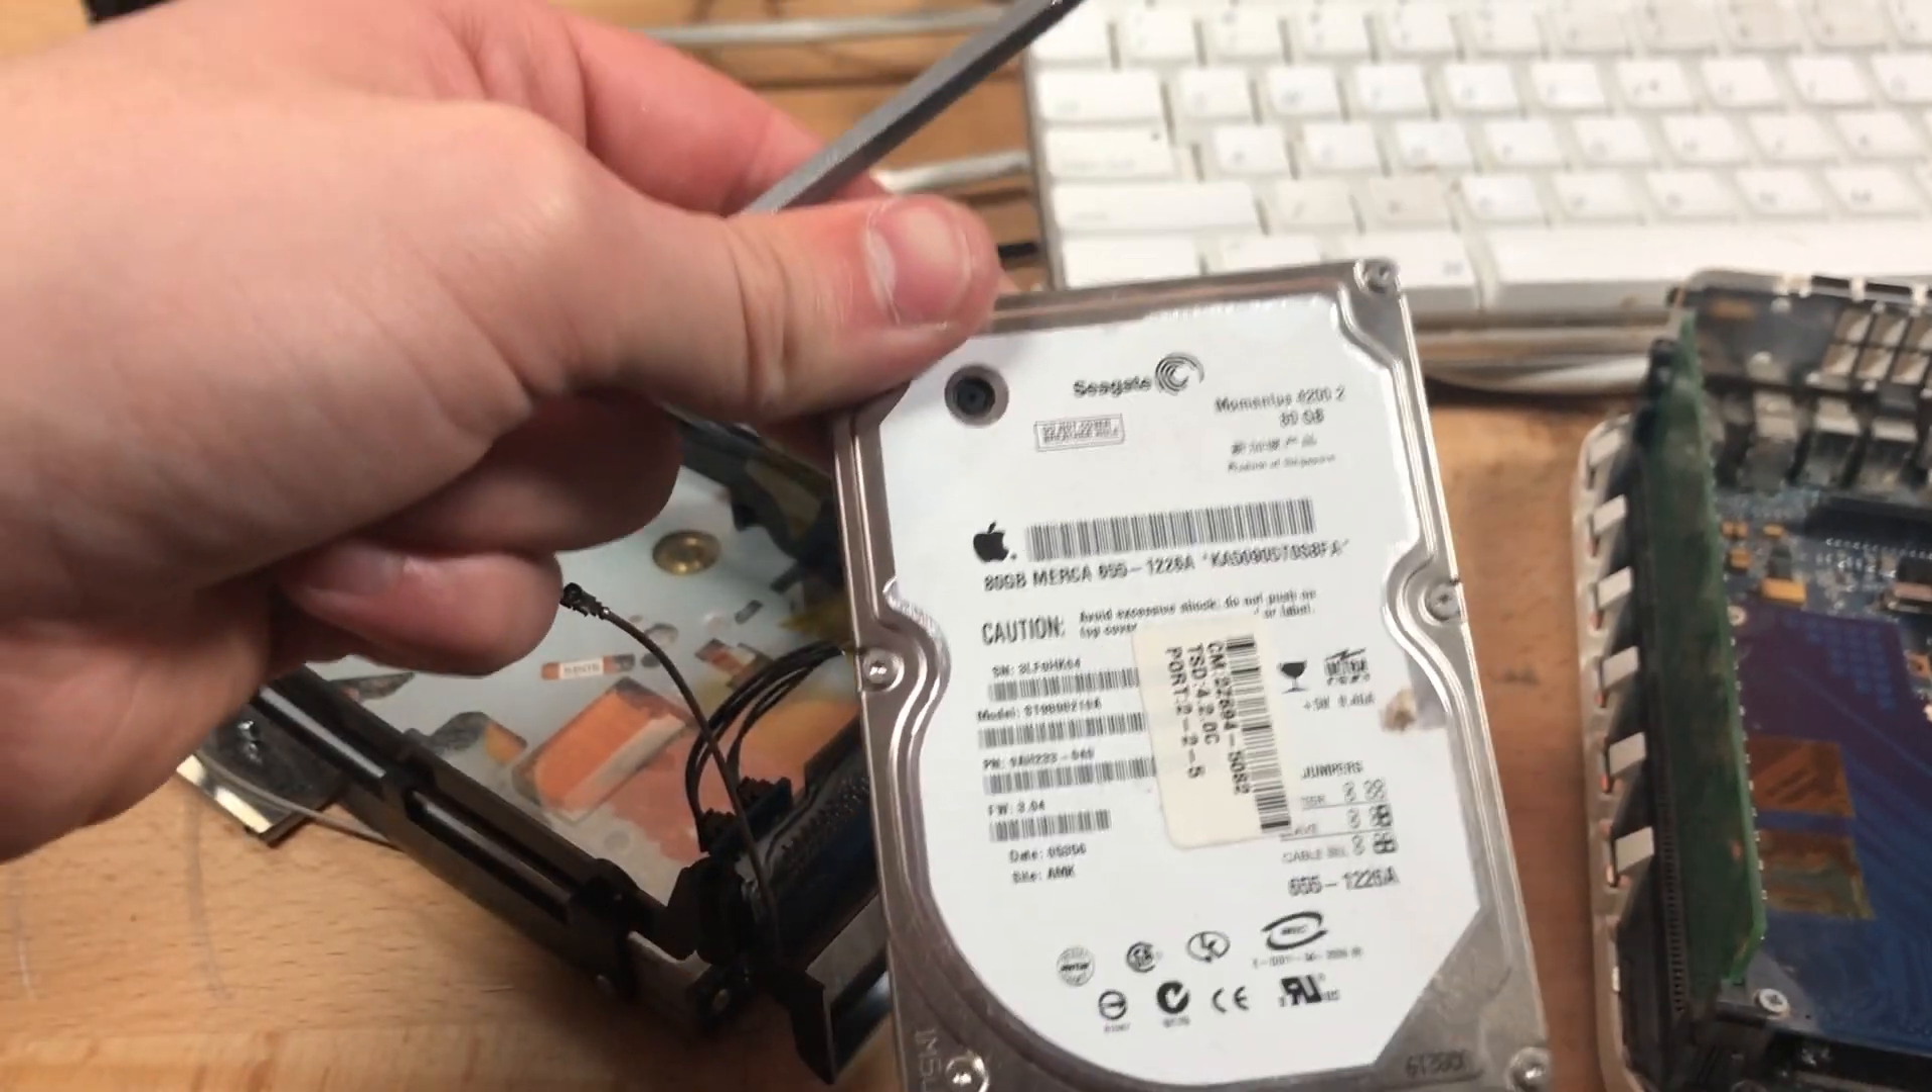There we go. Hard drive's finally free.